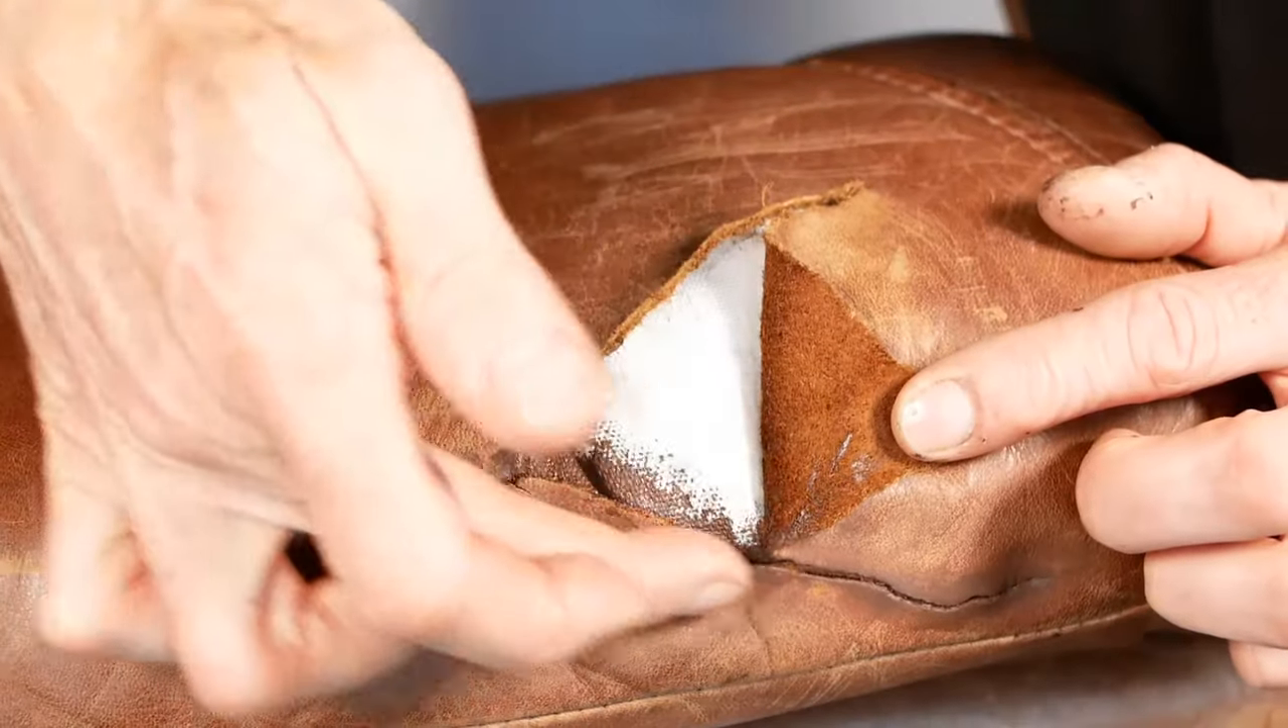OK, I've now got the lower section stuck down, but I haven't stuck the flappy bit down.